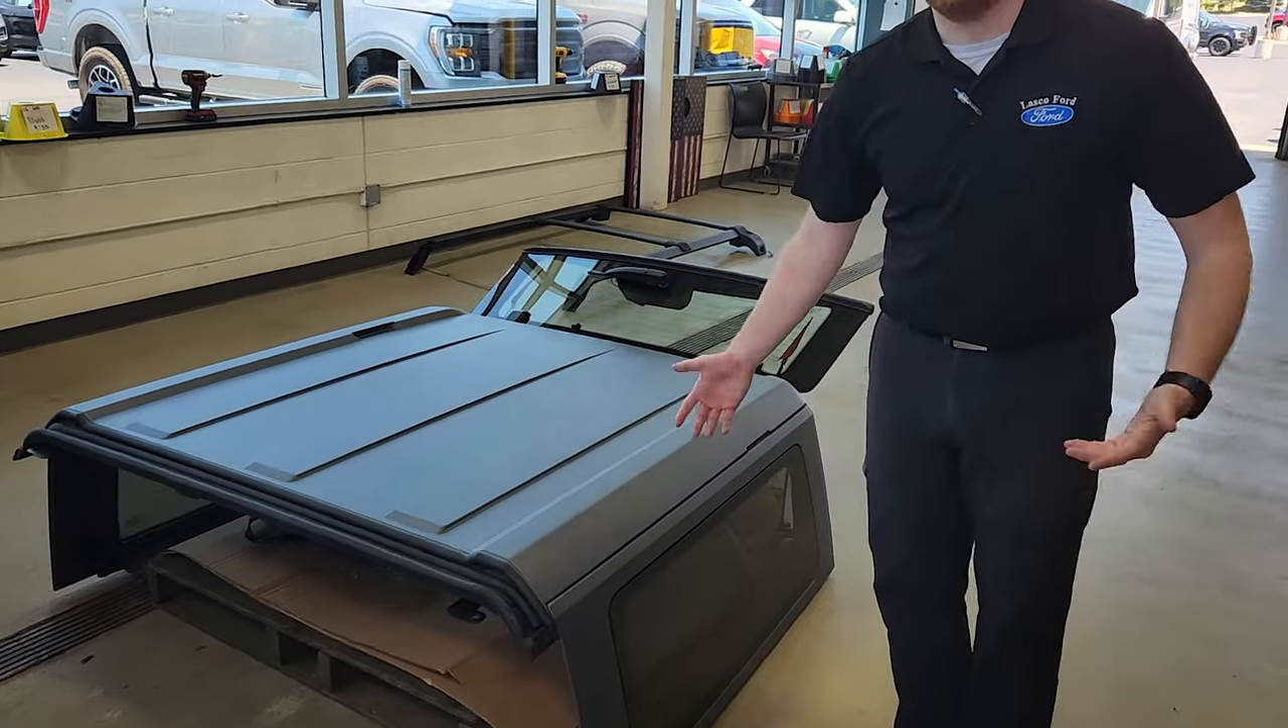We successfully removed the top here.